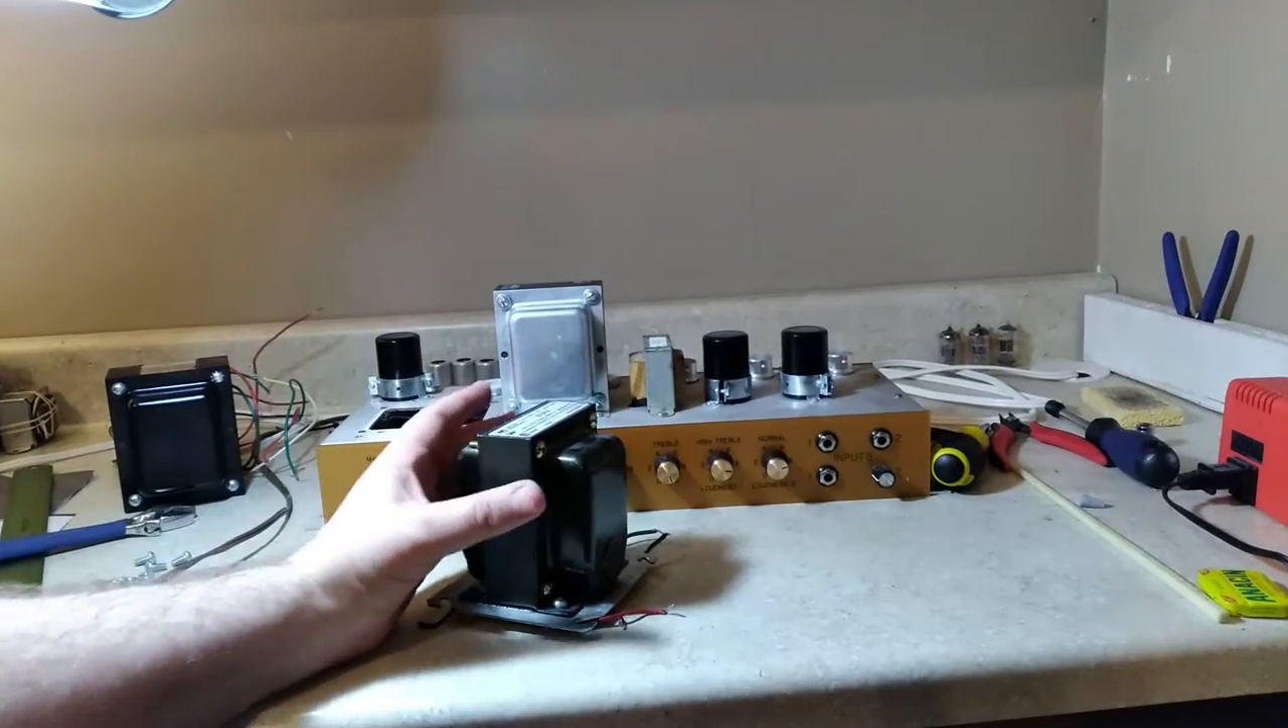Okay i've got the power transformer out and hopefully you can see just what i did now to mount this in a stand-up configuration in the lay down chassis.